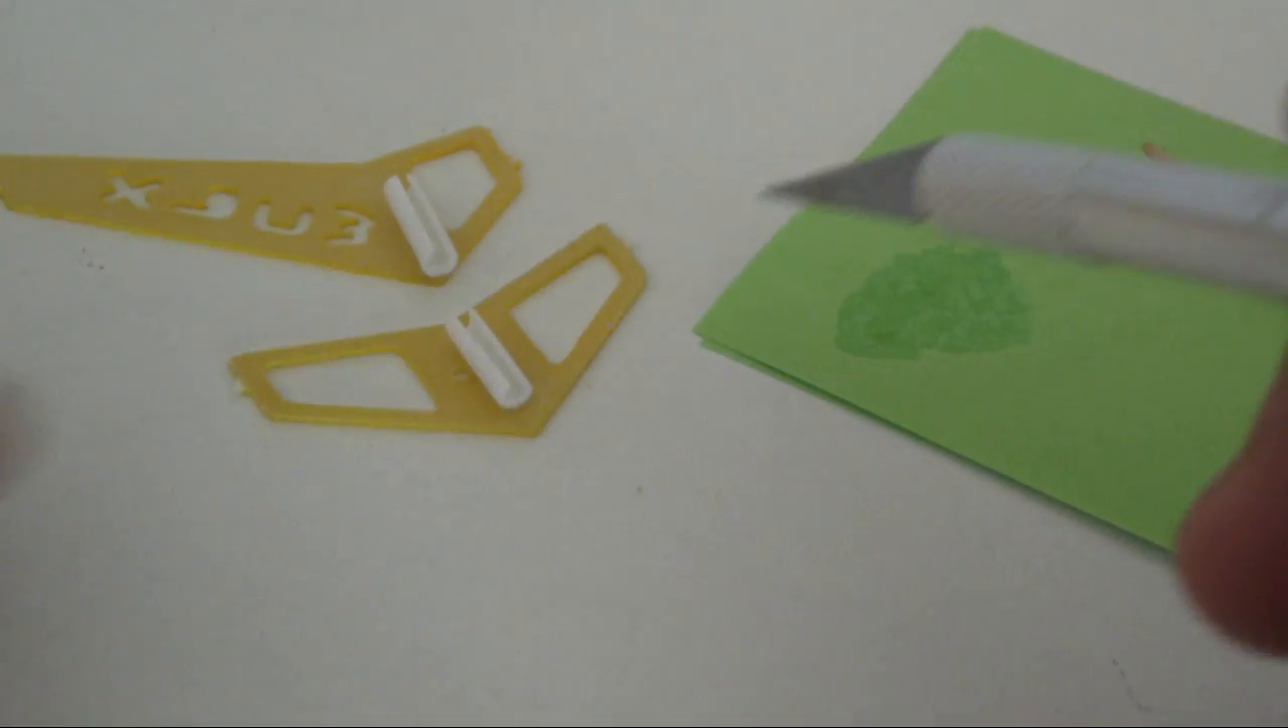So that completes the assembly of the vertical fins with the snap-on parts.